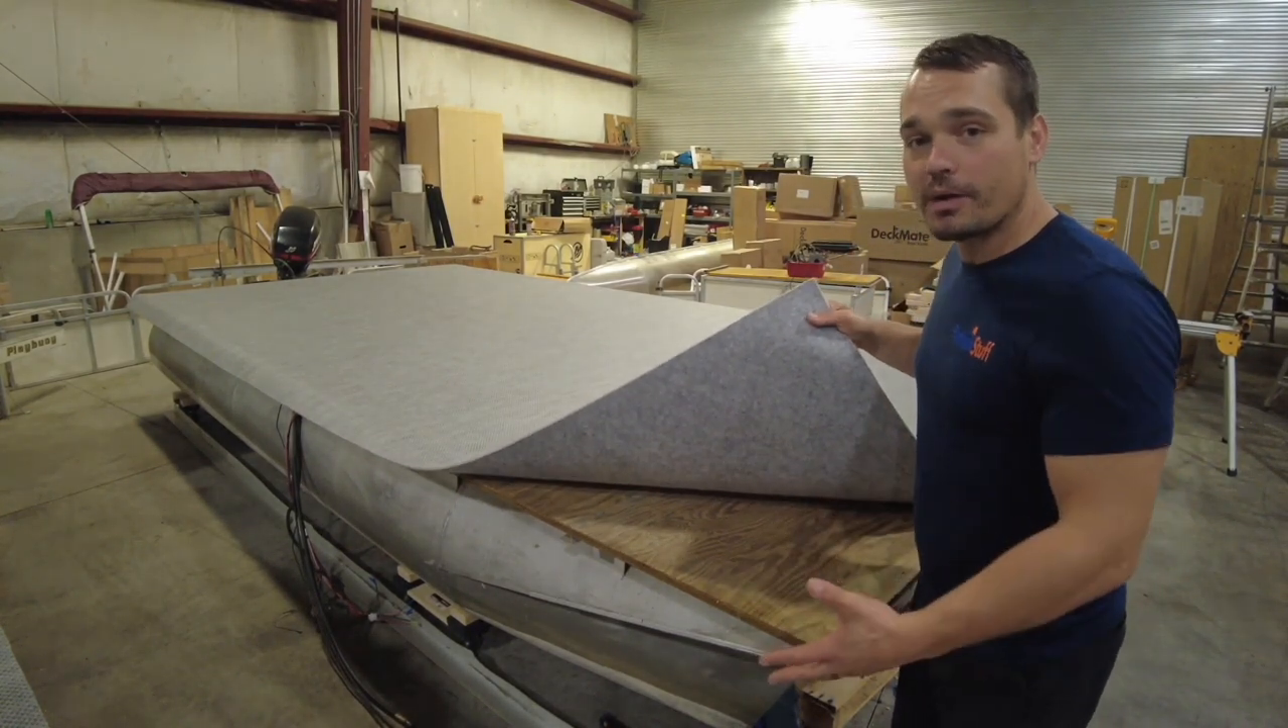We've already got our new deck boards installed.